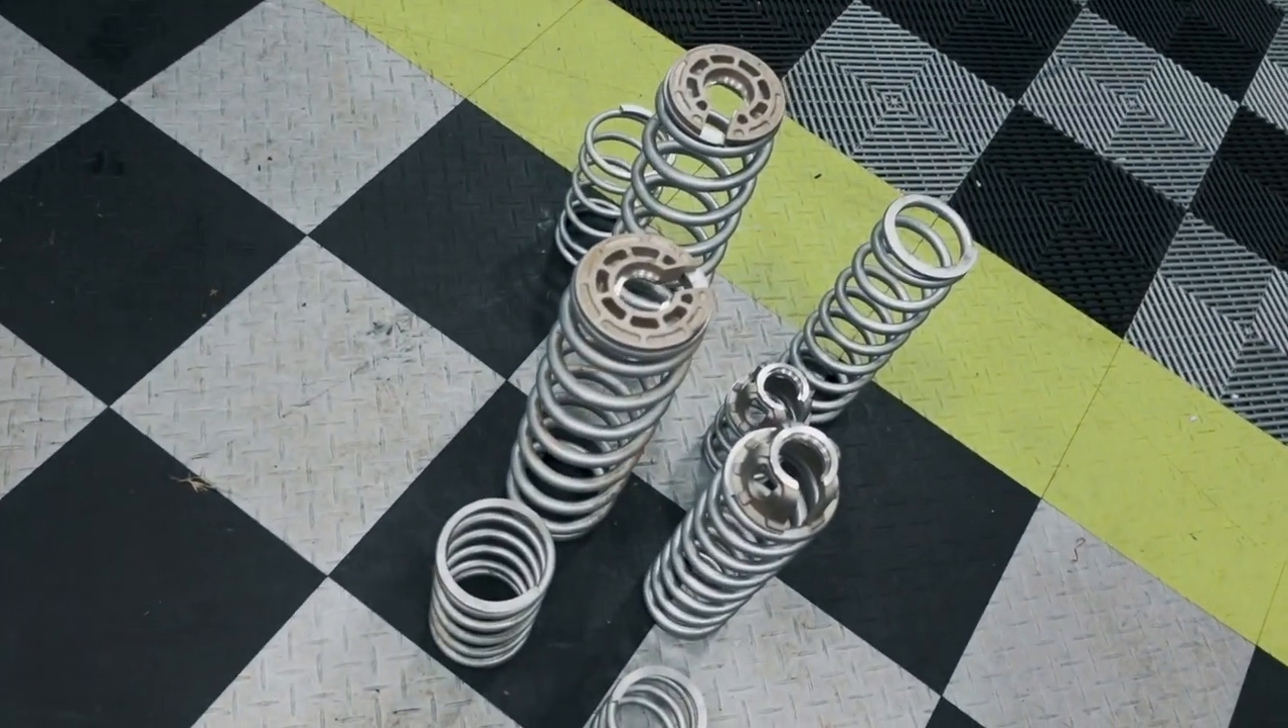I got all the coils off of the coilovers.